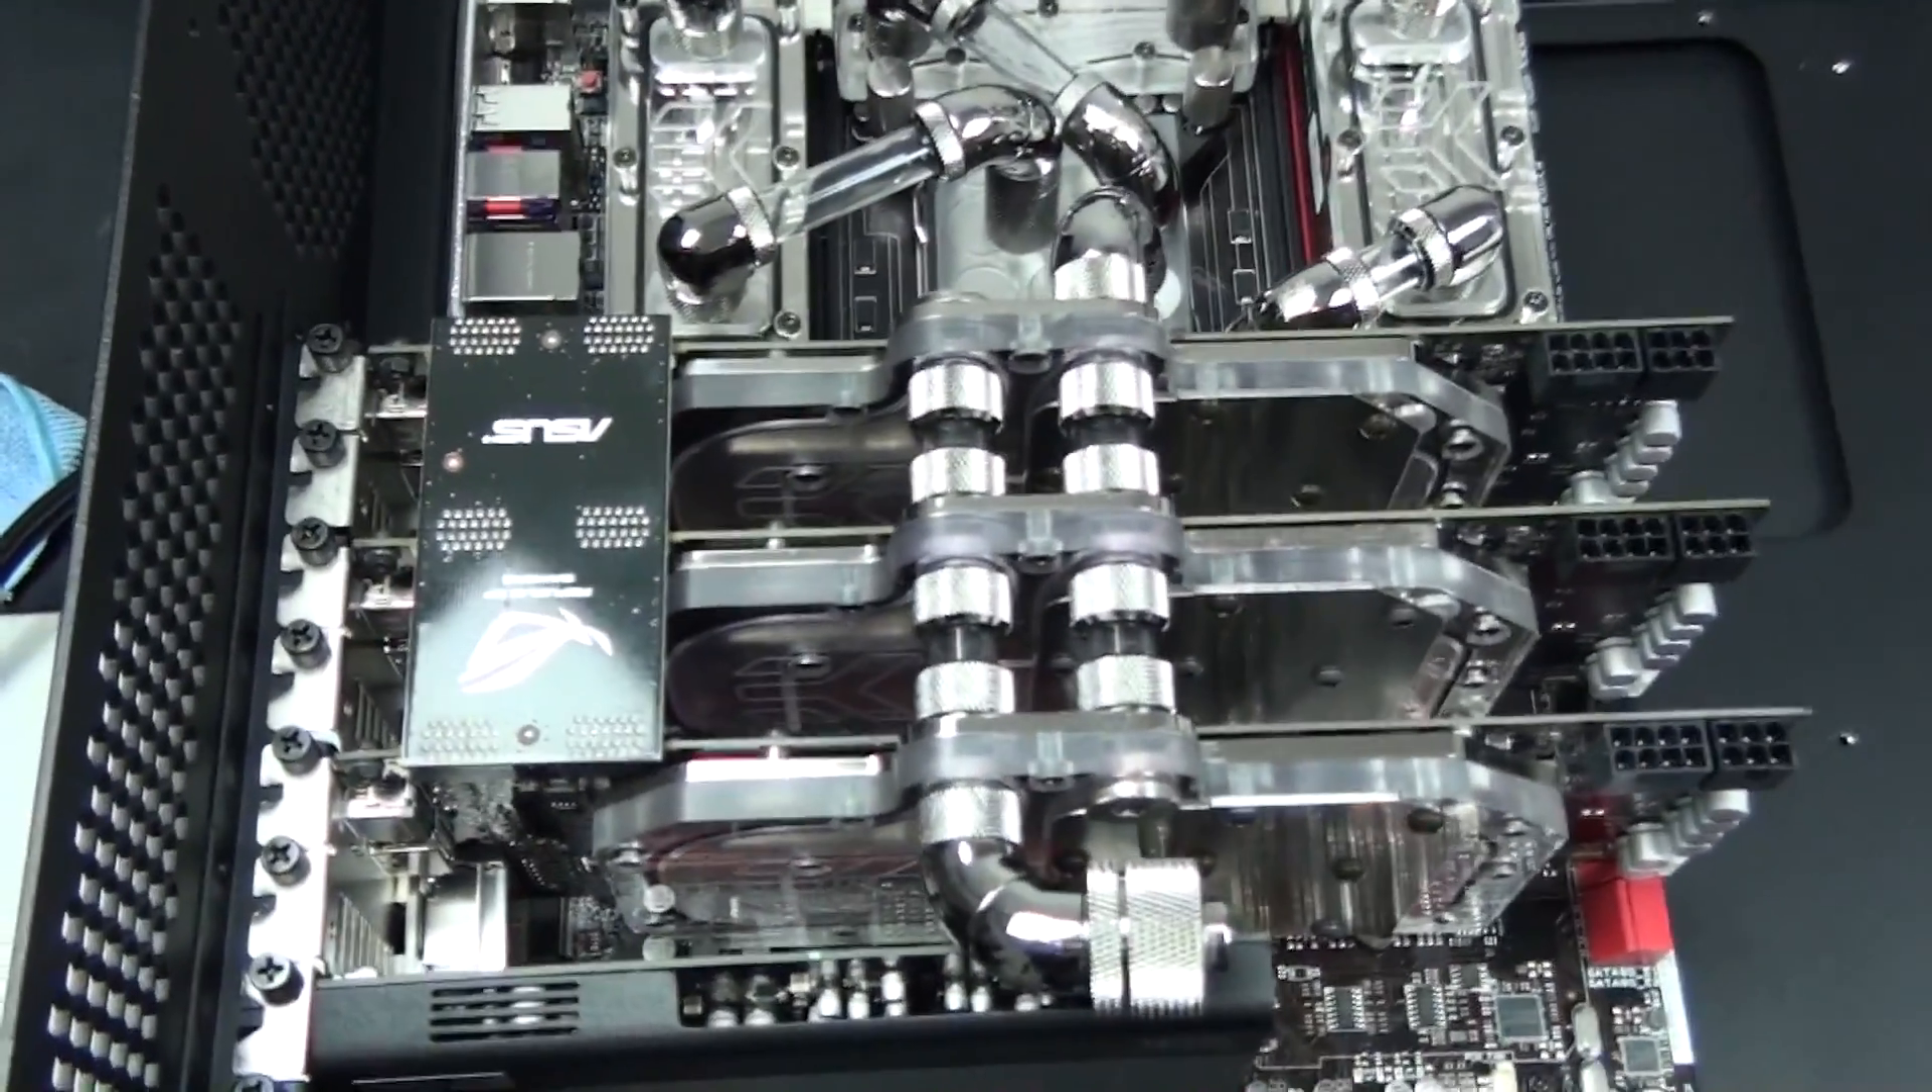And you can see that I've used Bits Power Crystal Link to tube up the graphics card water blocks also. And I've used them in a parallel configuration.